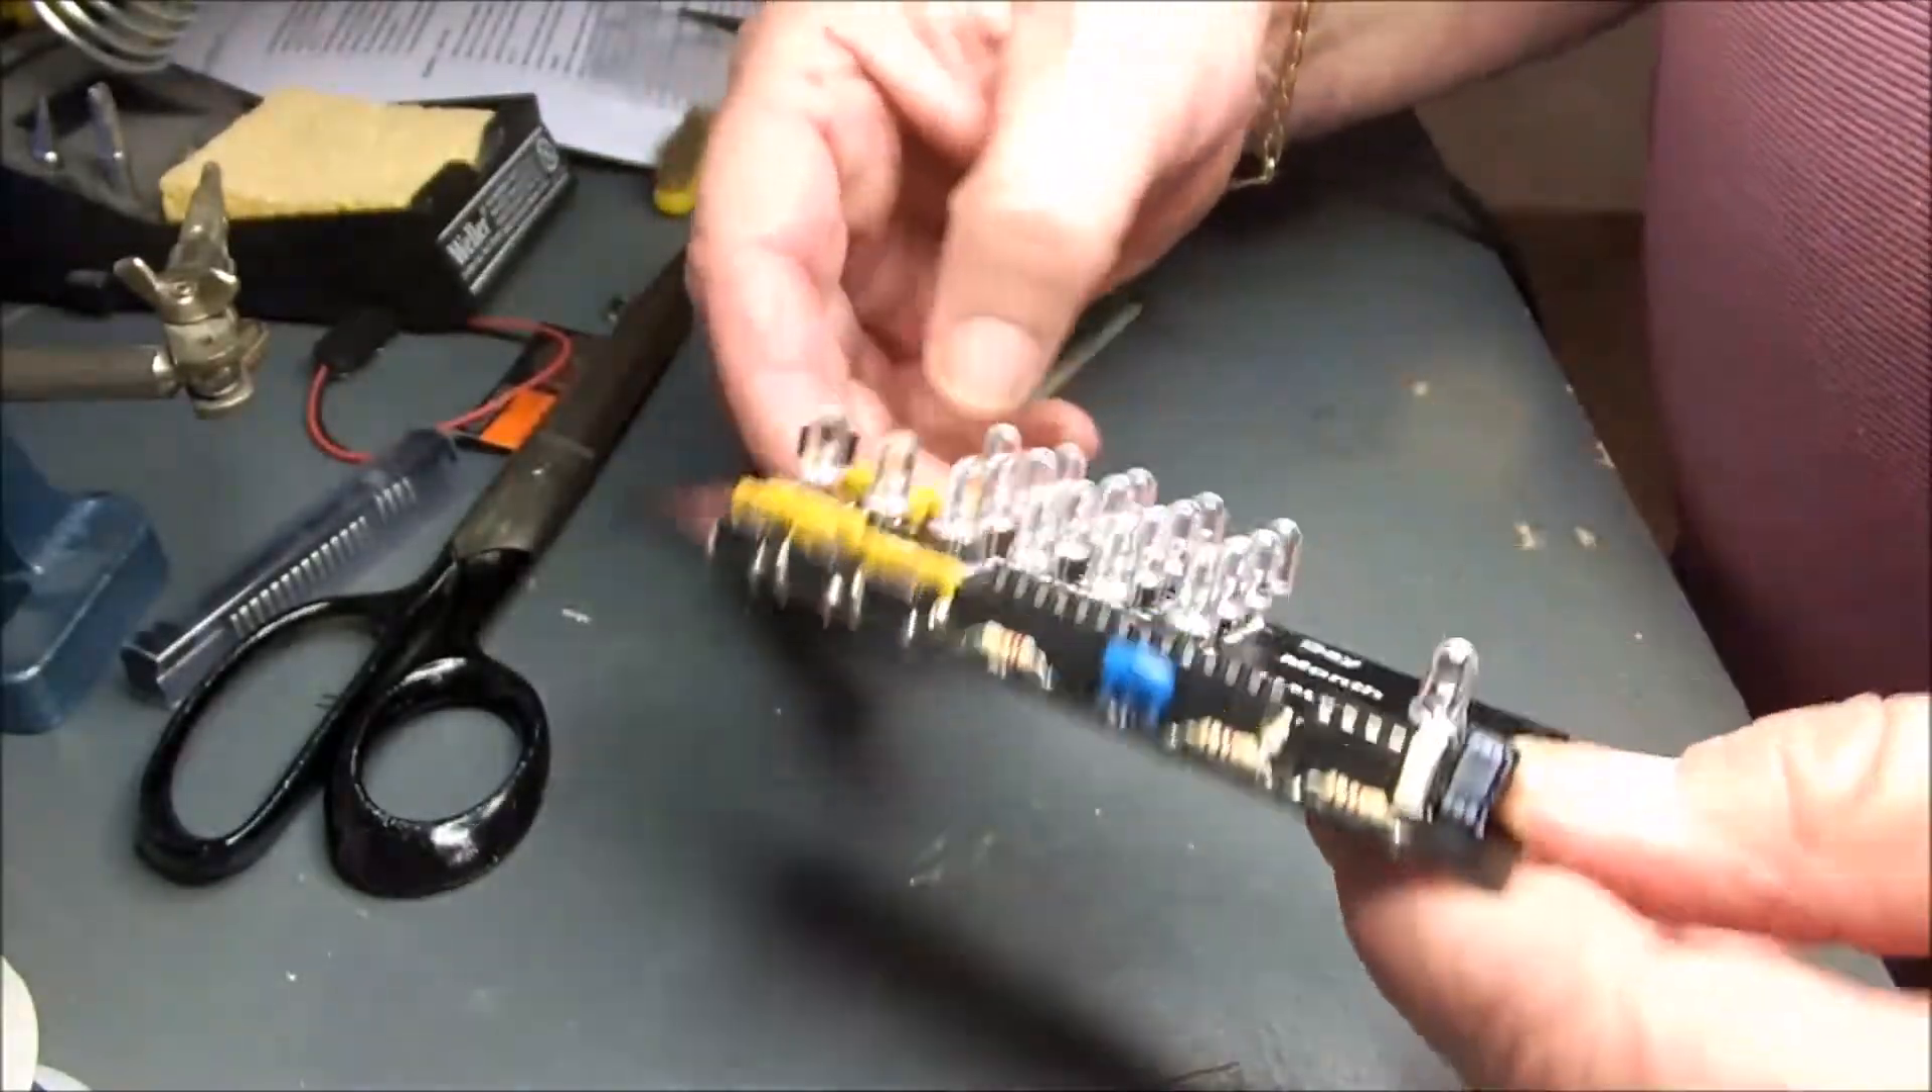And there we've got our LEDs mounted.